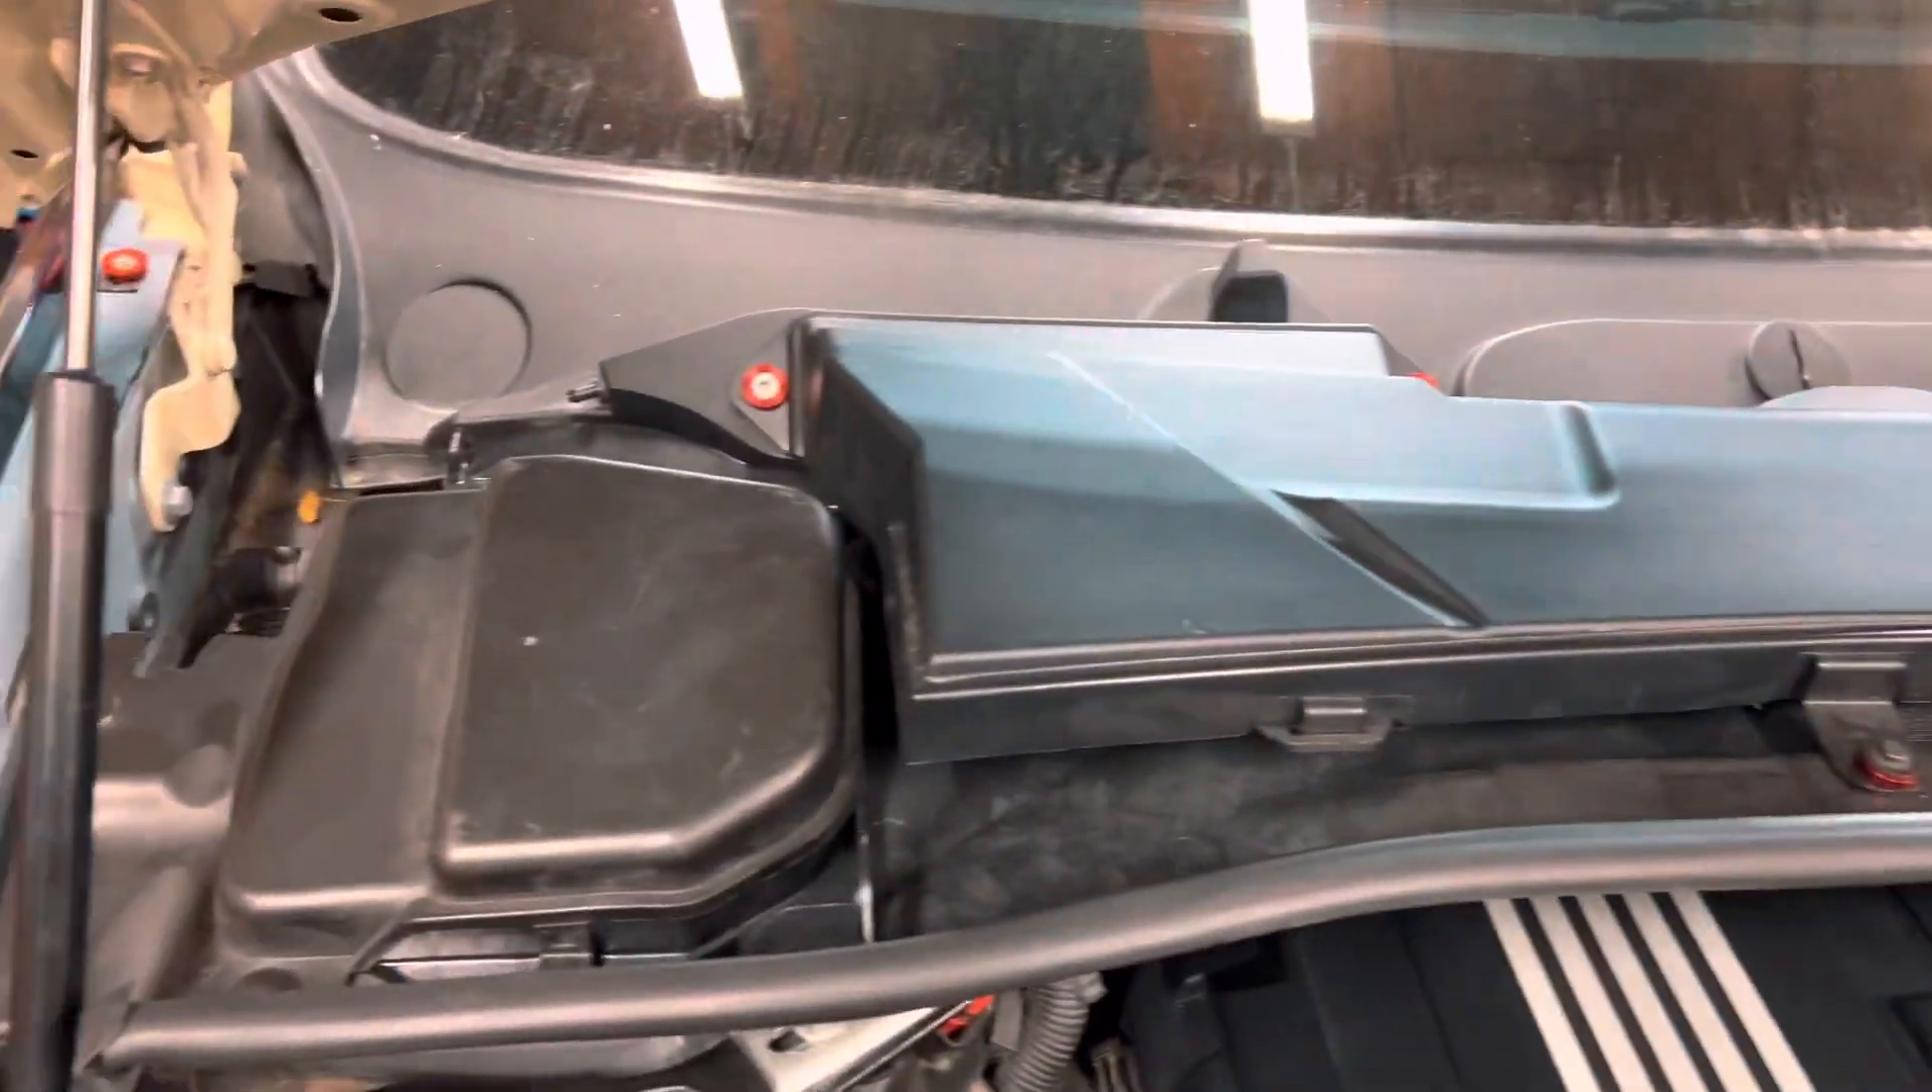Alright, well I got the cowl back installed. The new one is all transferred with the gaskets and other hardware.